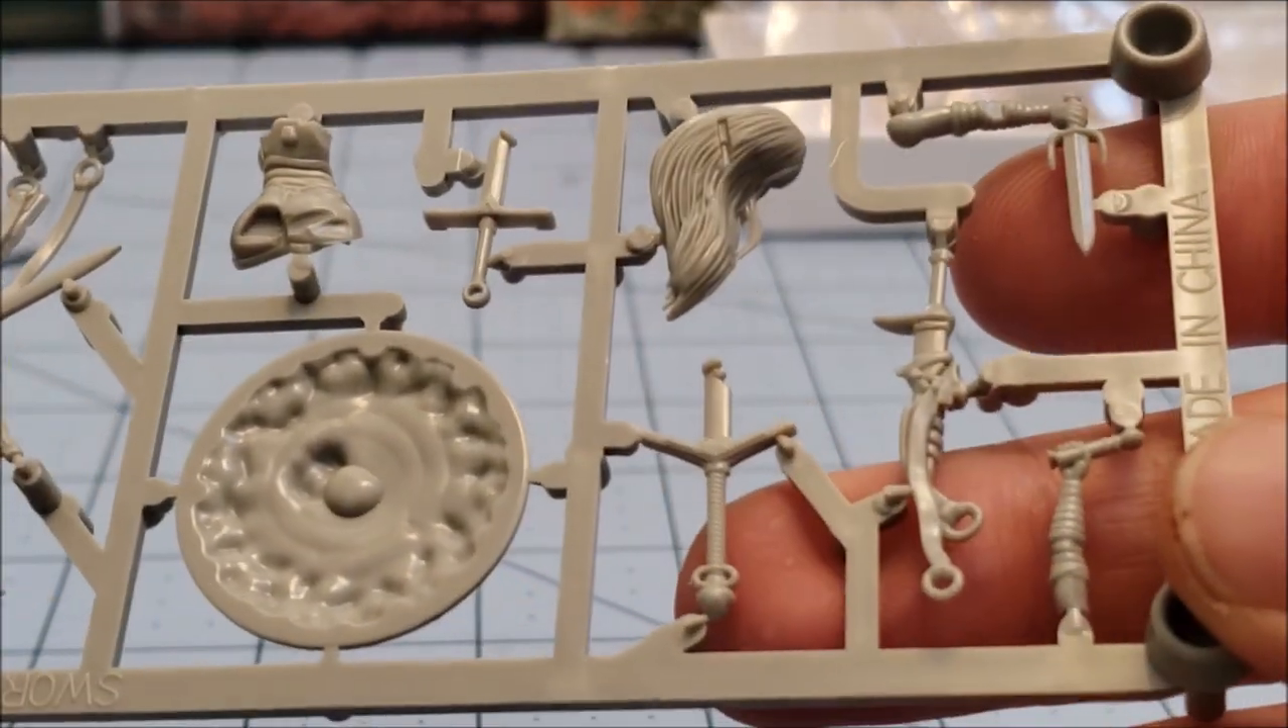The sword still needs to be built.